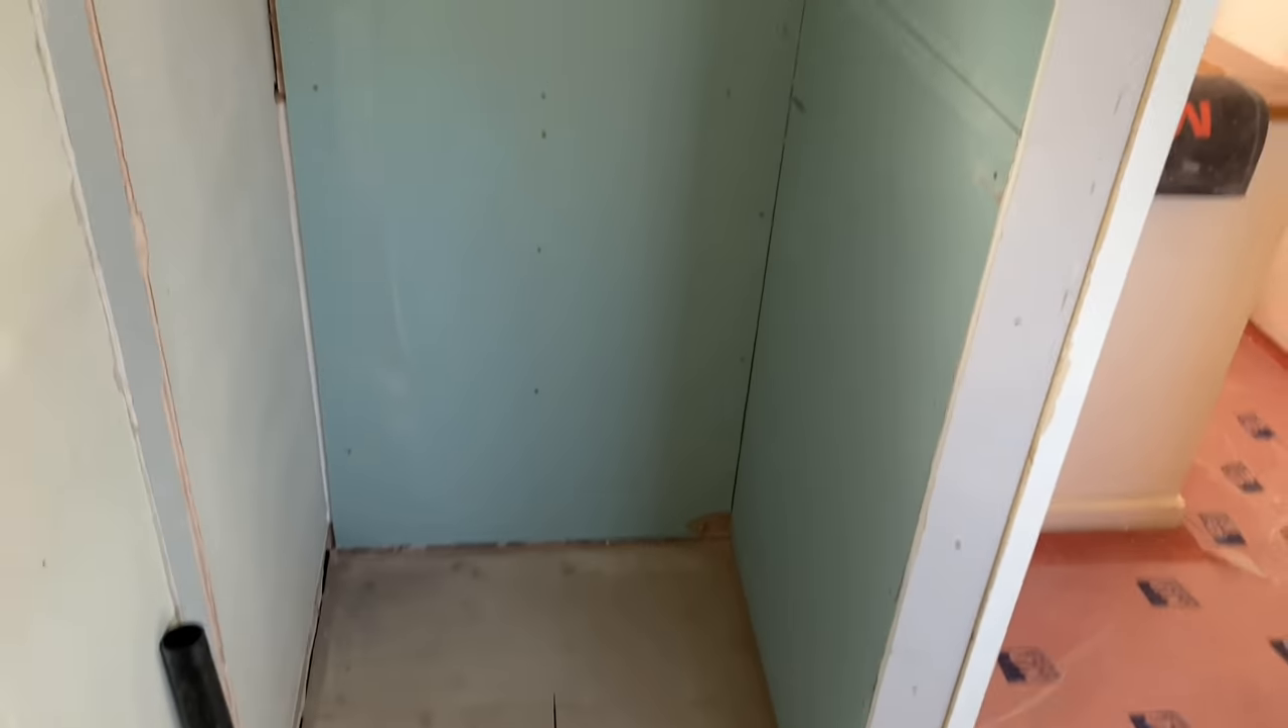We've got moisture boards up to go around the bath.